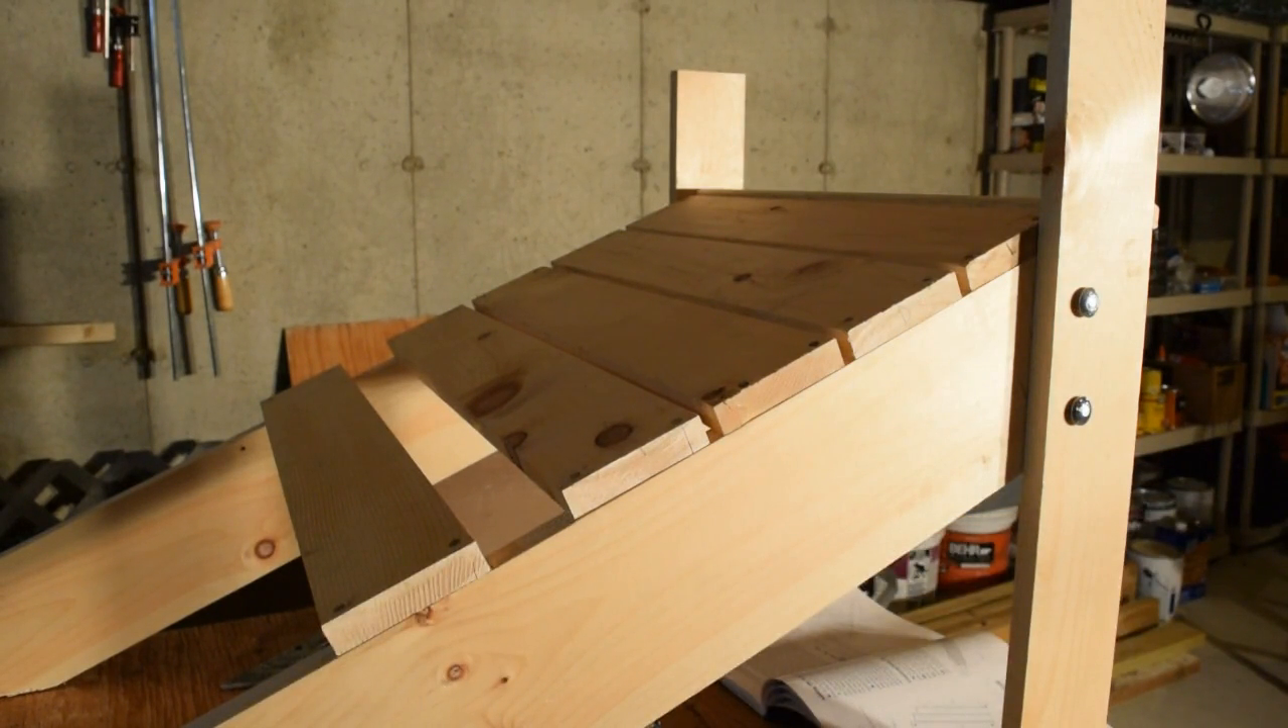I've got all of the seat slats attached now with three -eighths inch gaps between each of the slats, except for the last two here where I left a two inch gap.